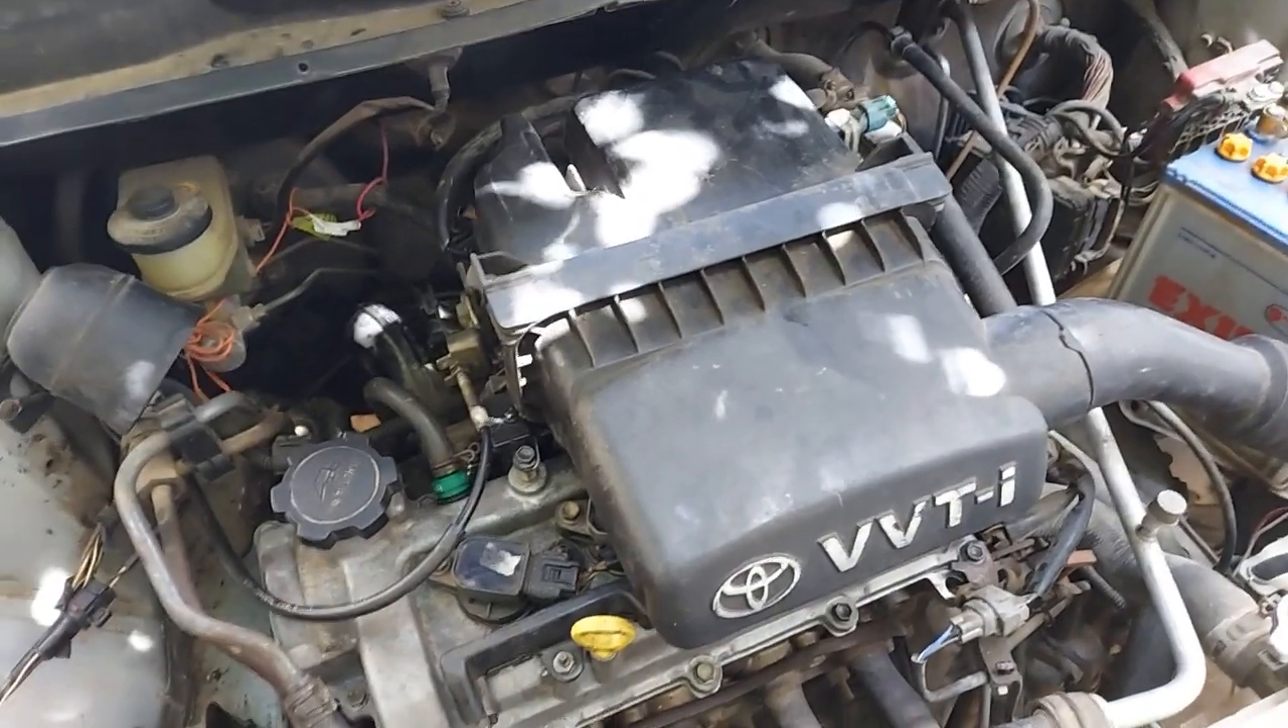یہاں پر دیکھتے ہیں دوستو فیلٹر بکس سب کچھ لگ چکا ہے۔